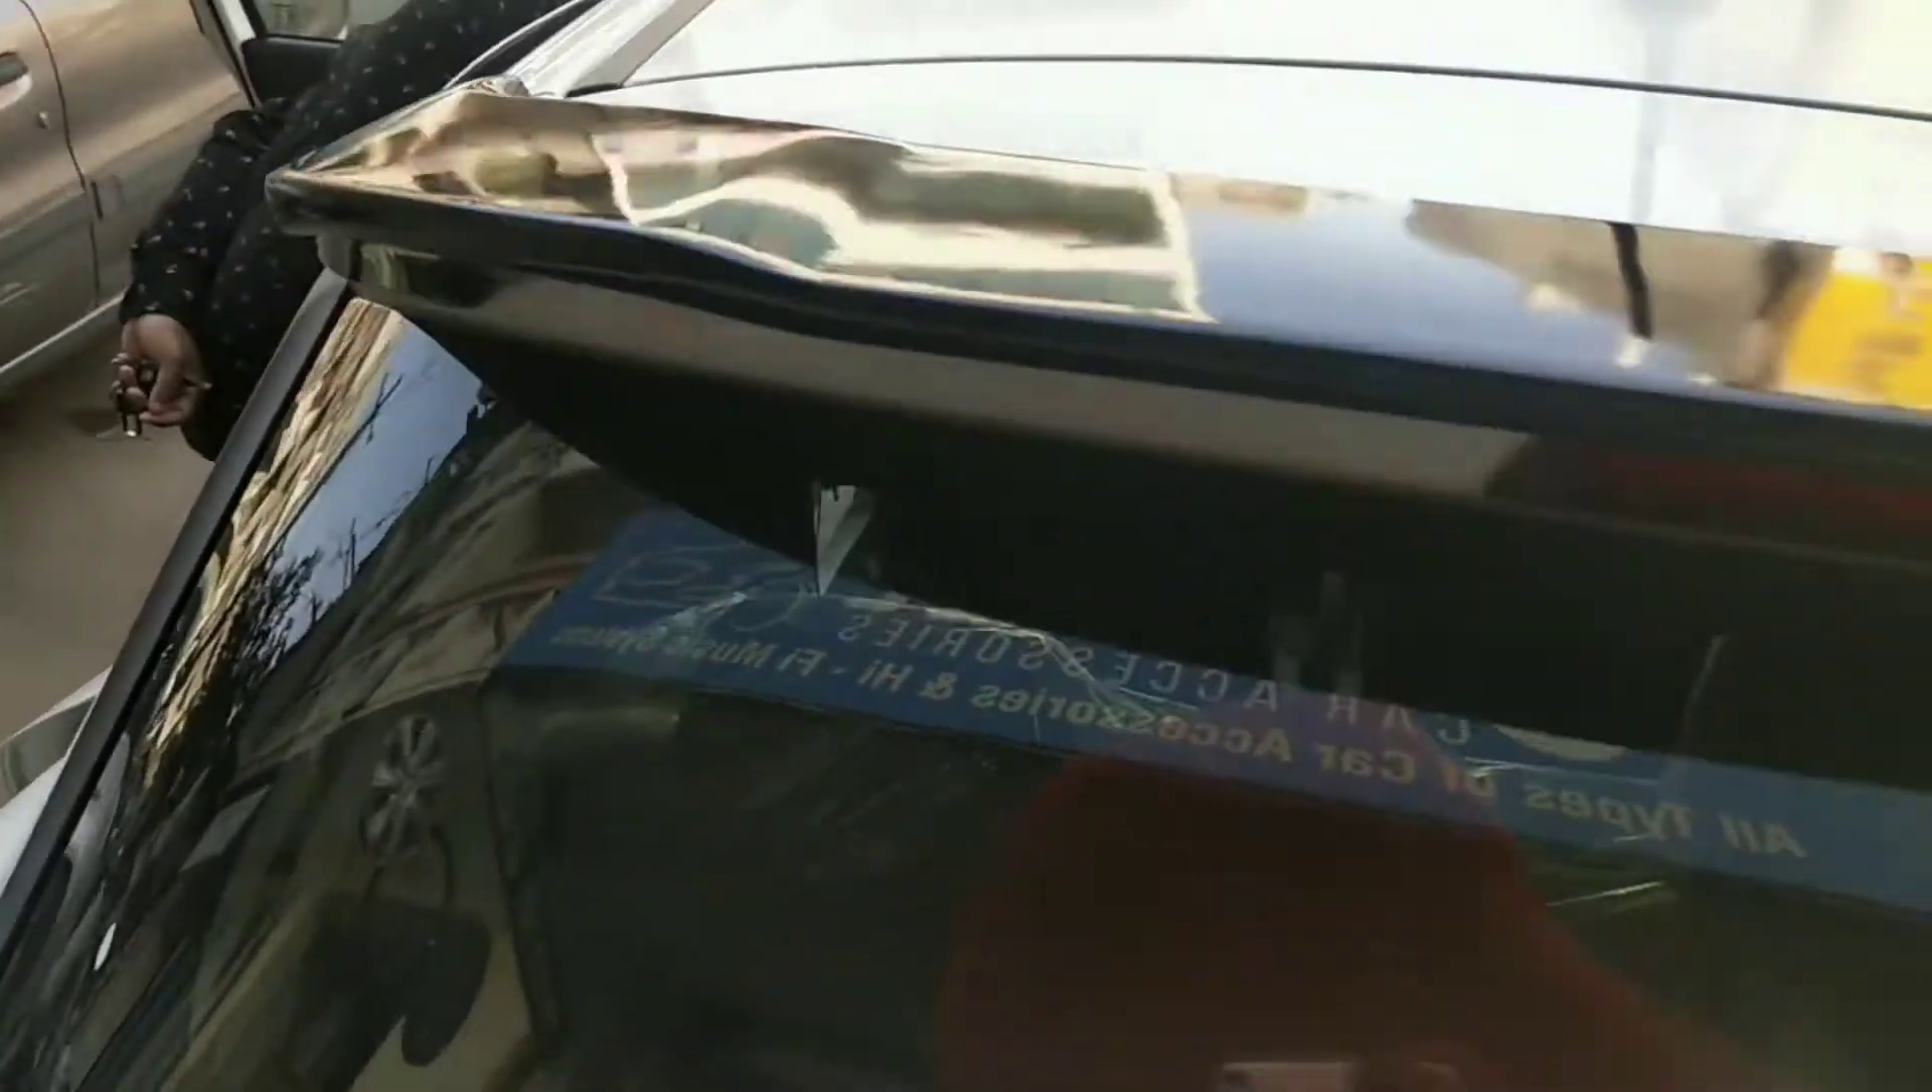उपर भी ब्लैक कलर का स्पोईलर भी लग चुका है।